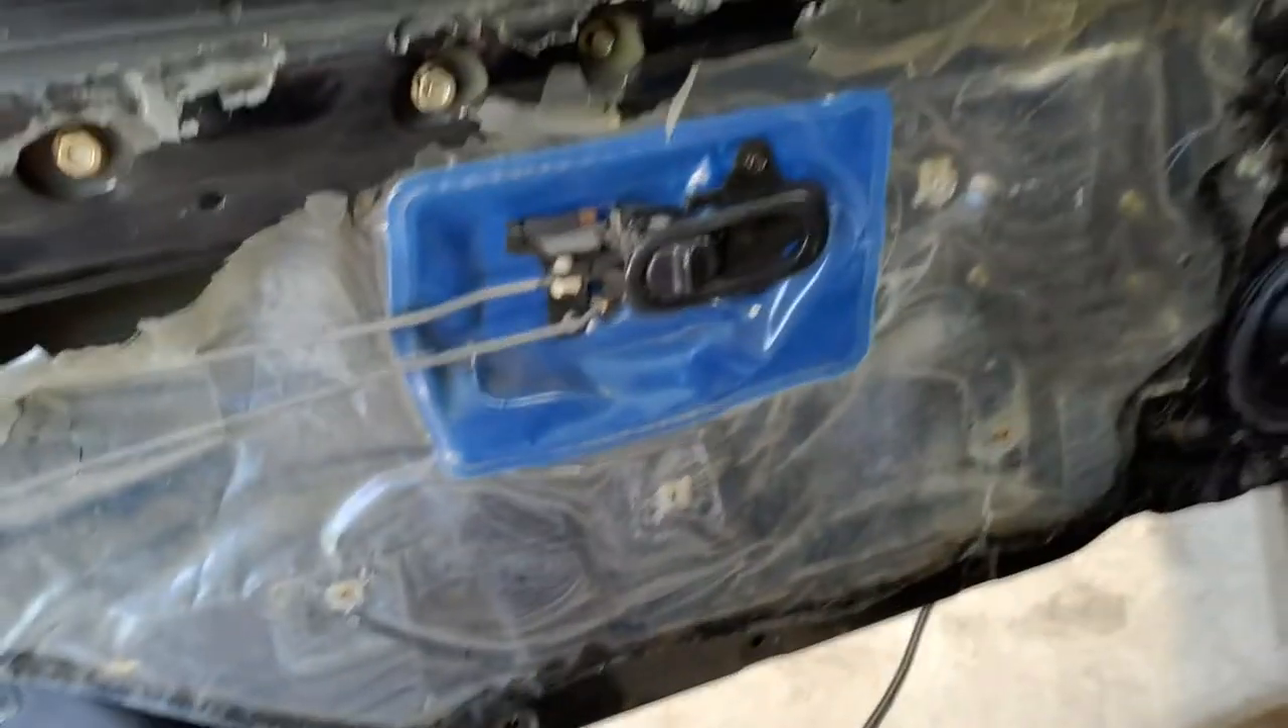So we've exposed our little vapor barrier.